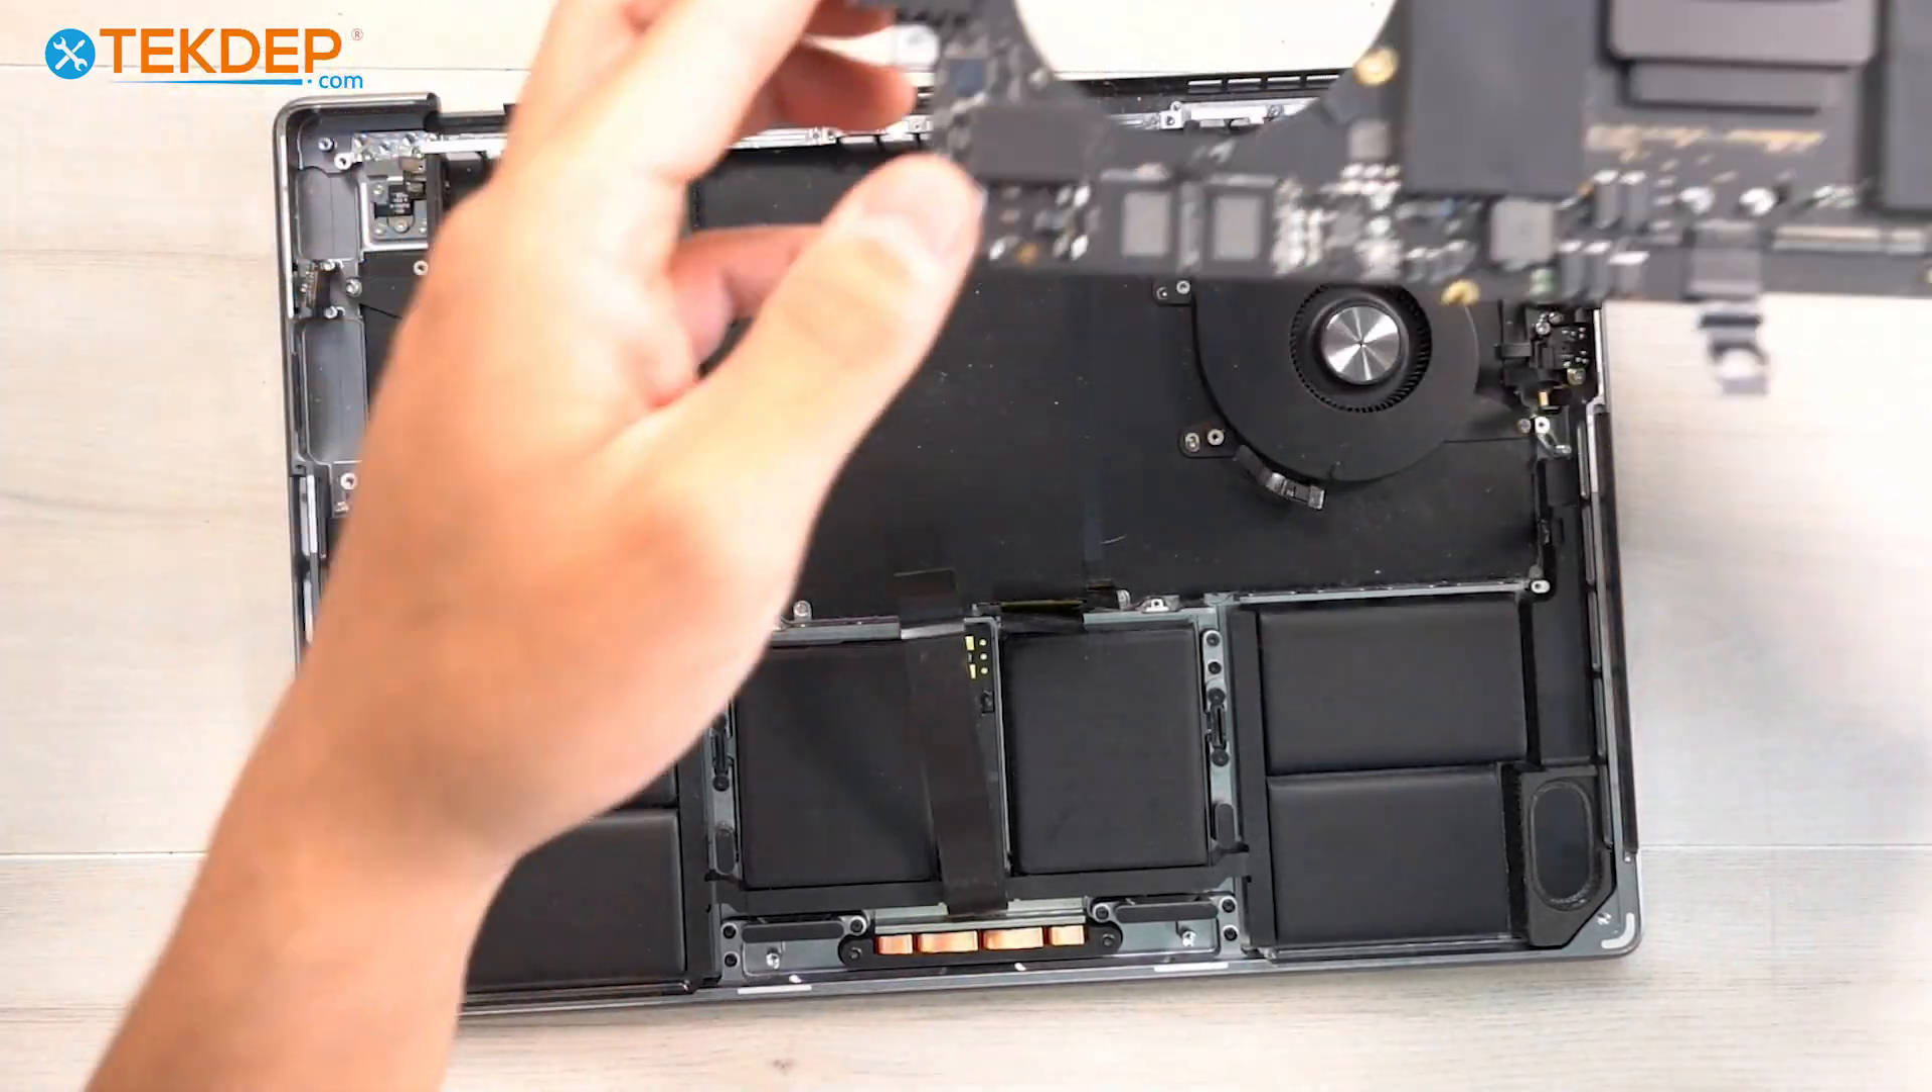All right and that's our board now removed.